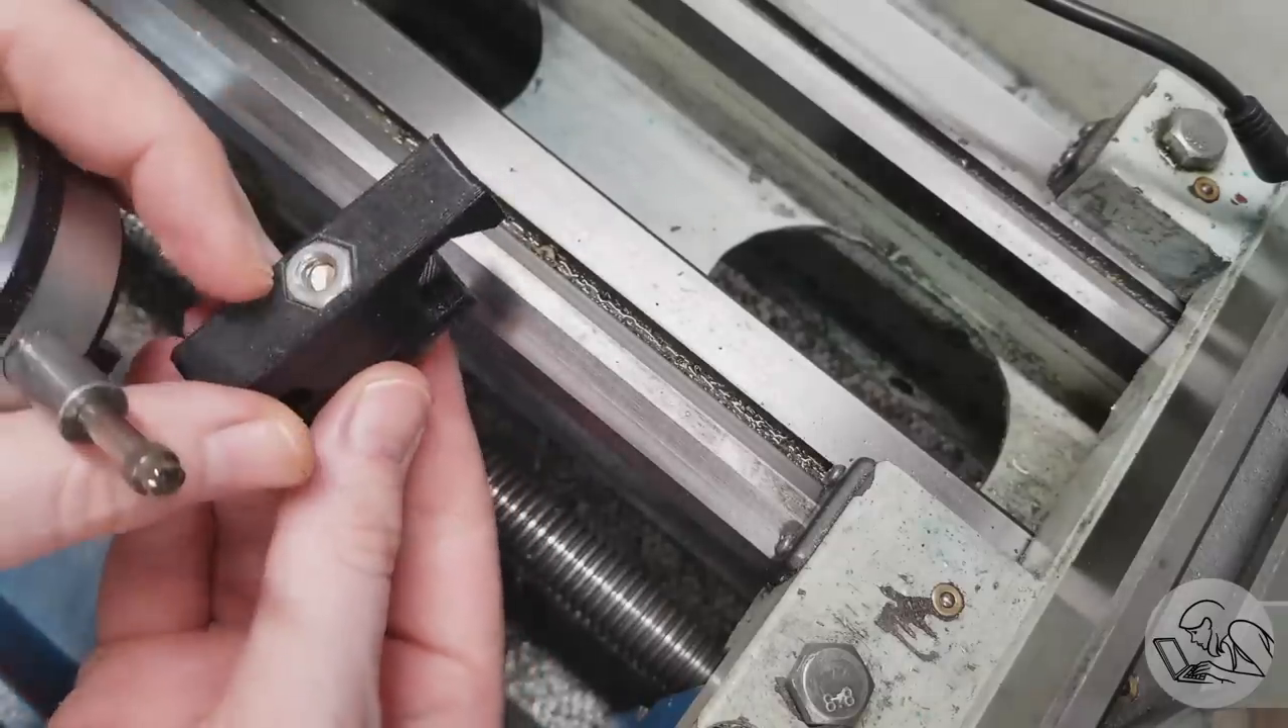And then there's a nut pressed in the top for this brass clamping bolt that I made as well.